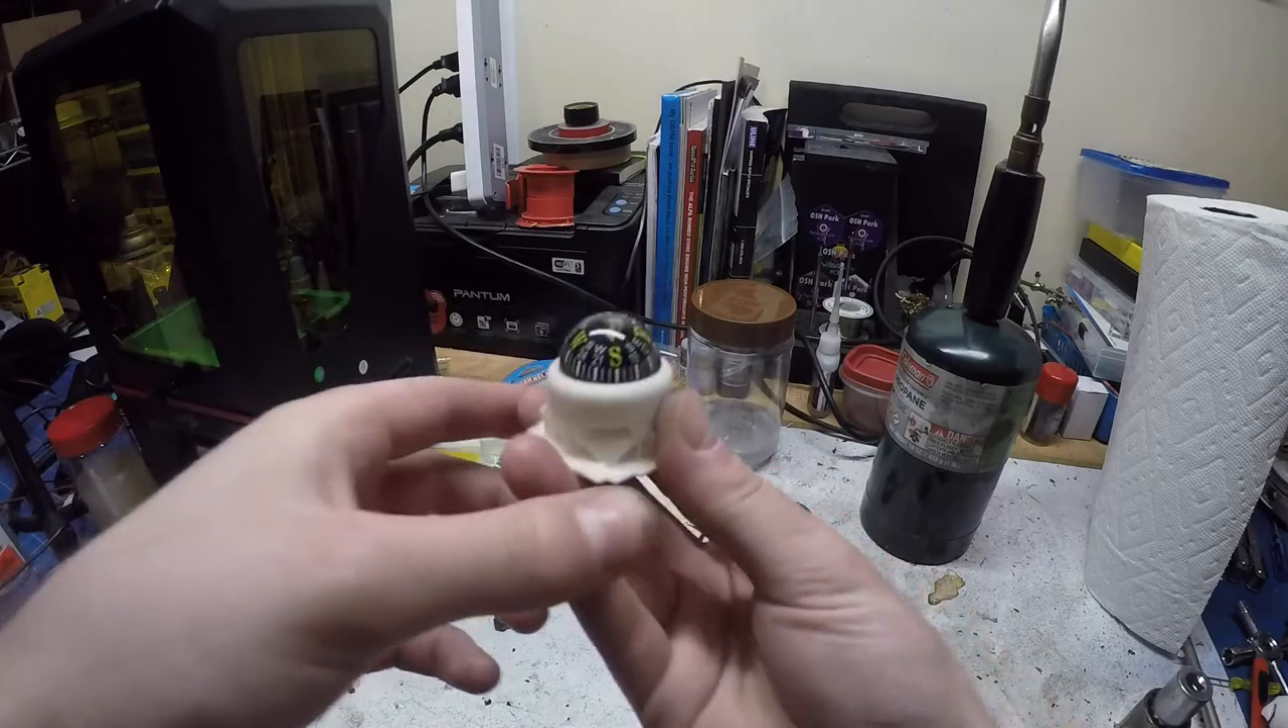This time it printed all the way and the compass ball fits perfectly.